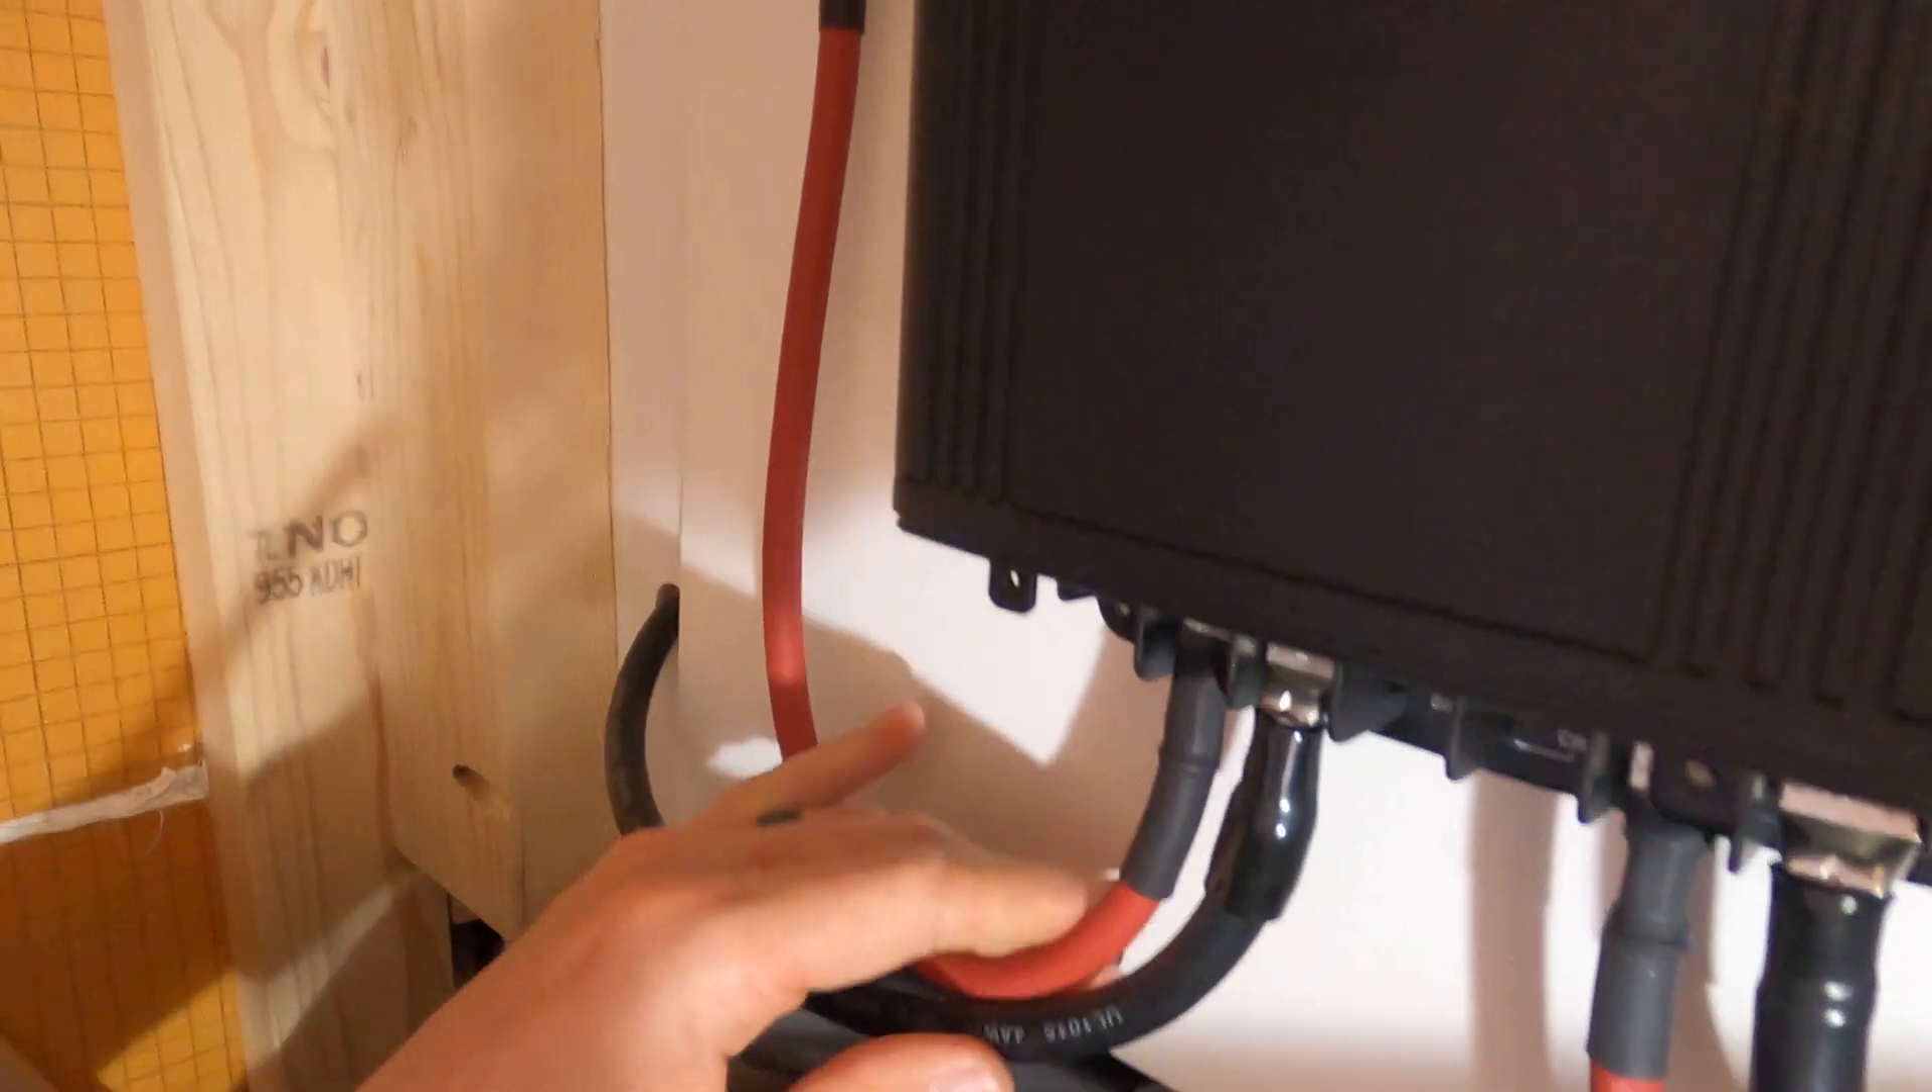Now we've got the positive and the minus hooked up for the battery.